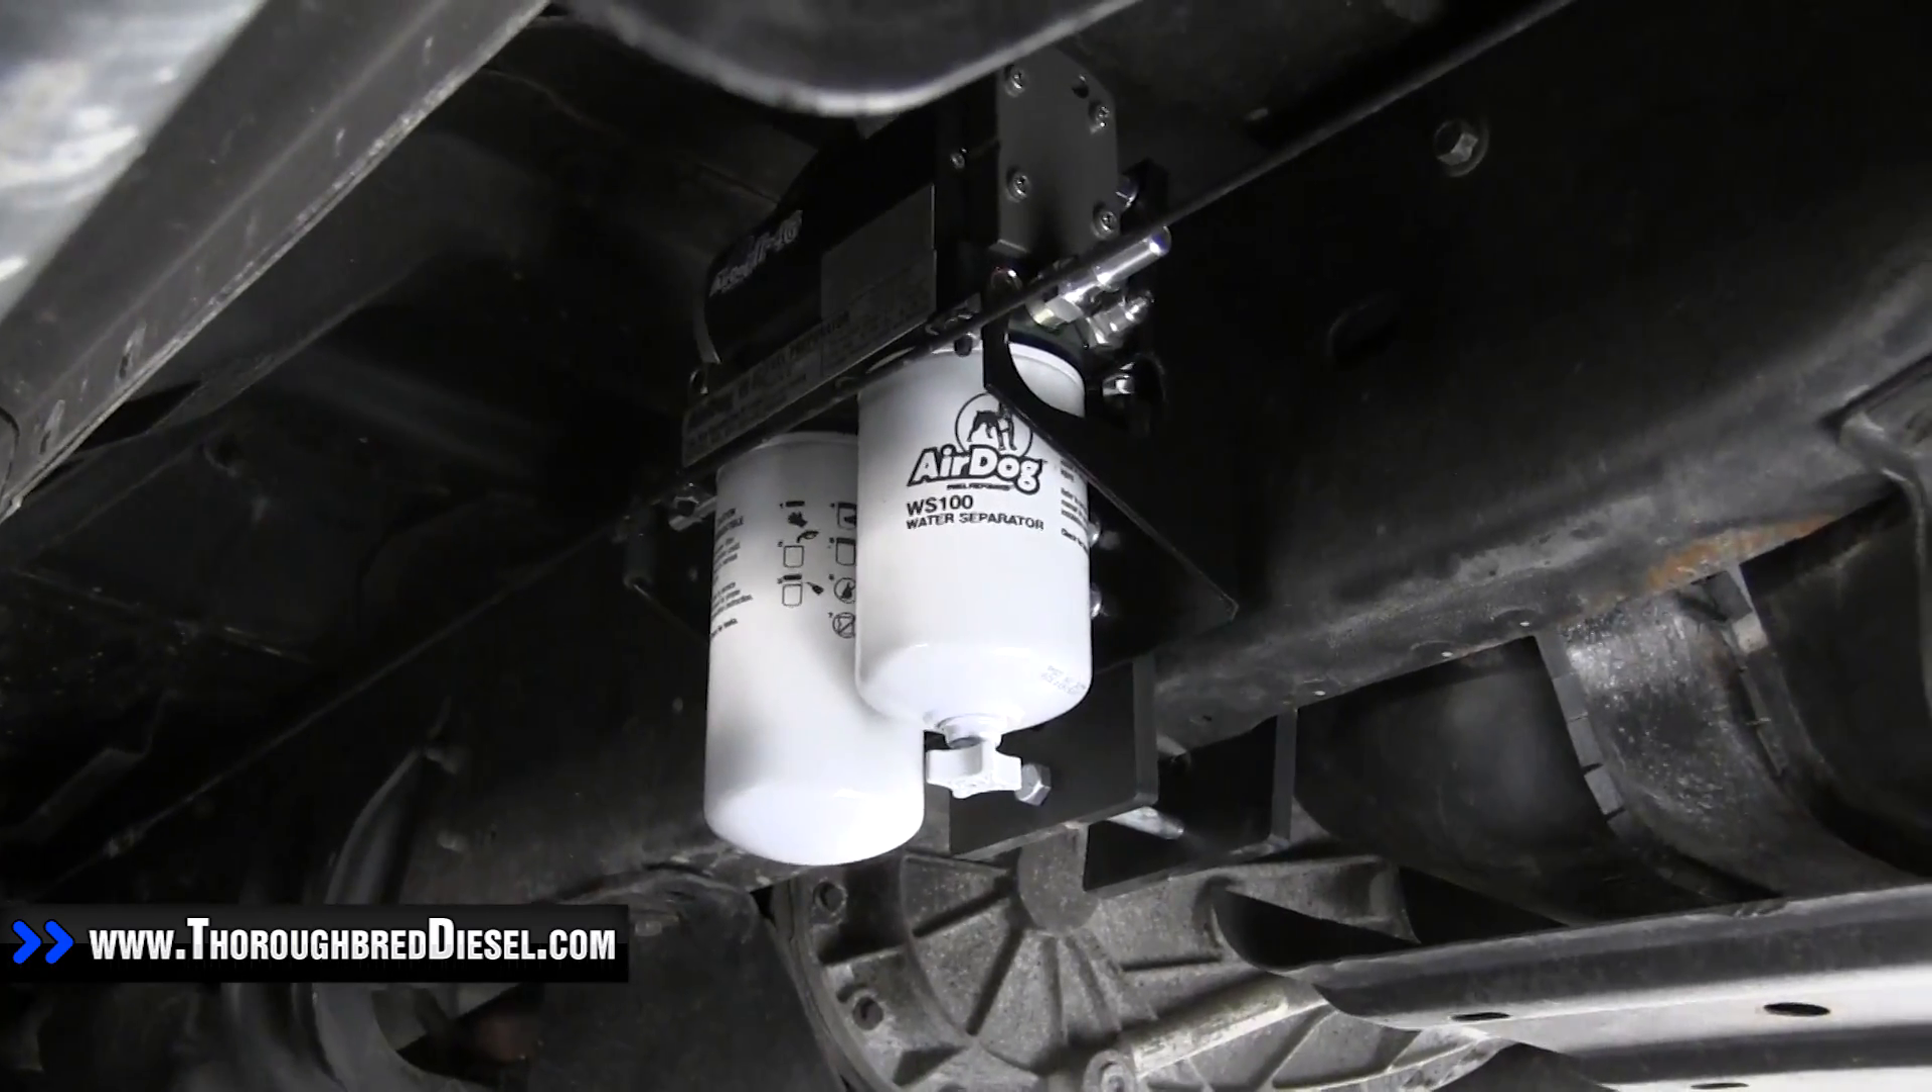Now here's a shot of our air dog mounted on the frame rail on our six four.